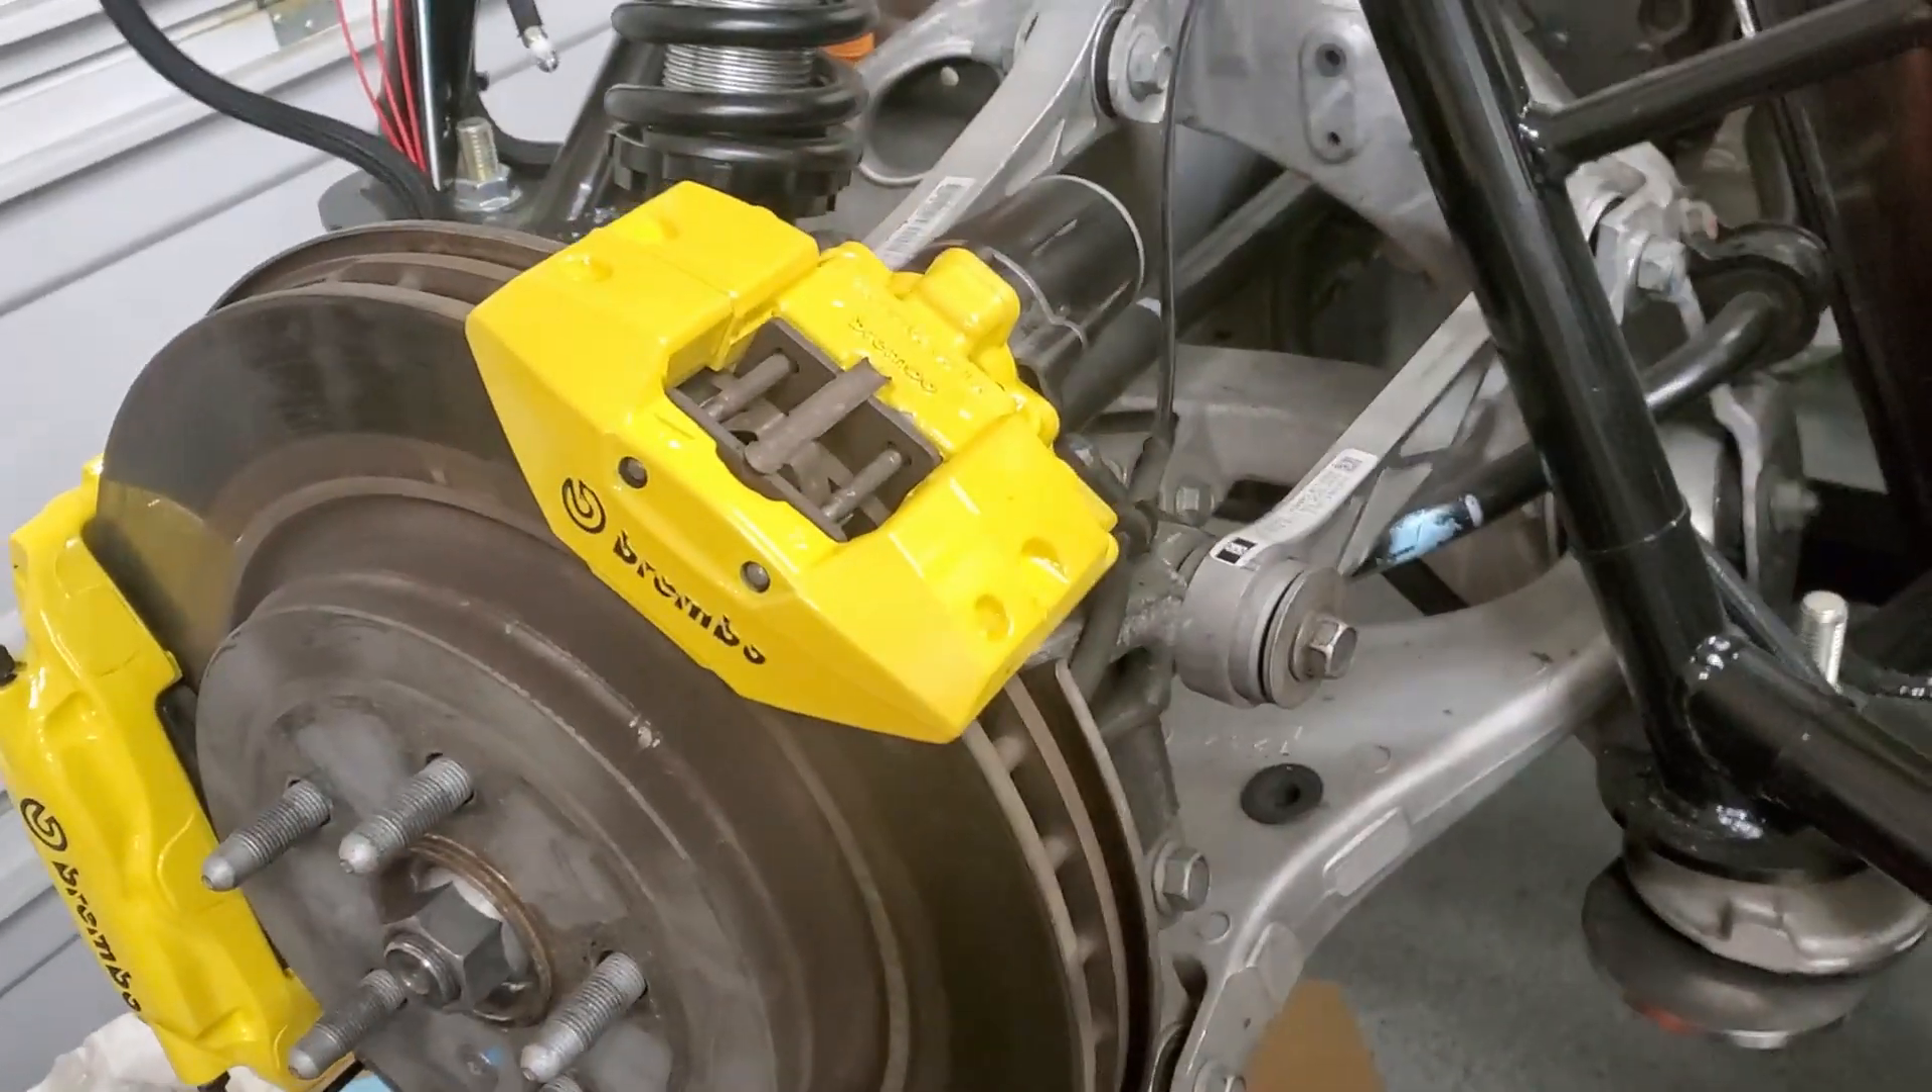I got the brakes back on so I think they're looking pretty good now.